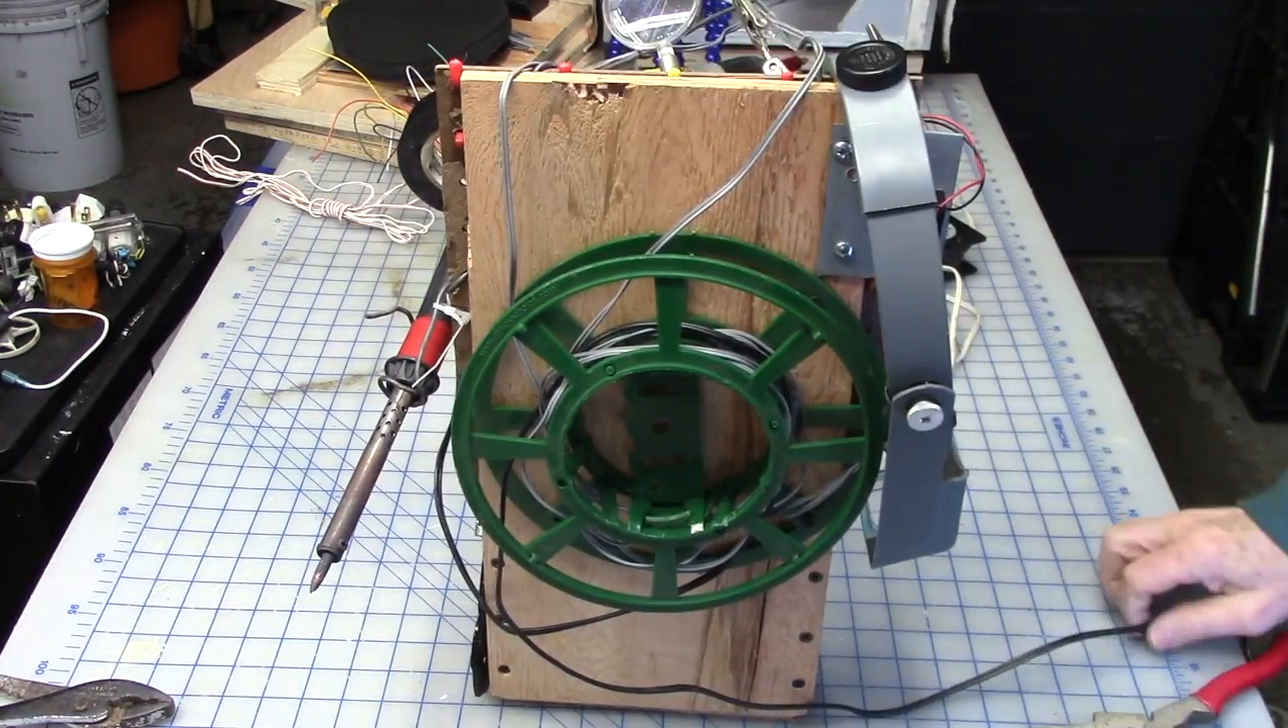I attached a small cord reel to the back. So now the wires can be wrapped up and everything's neat.